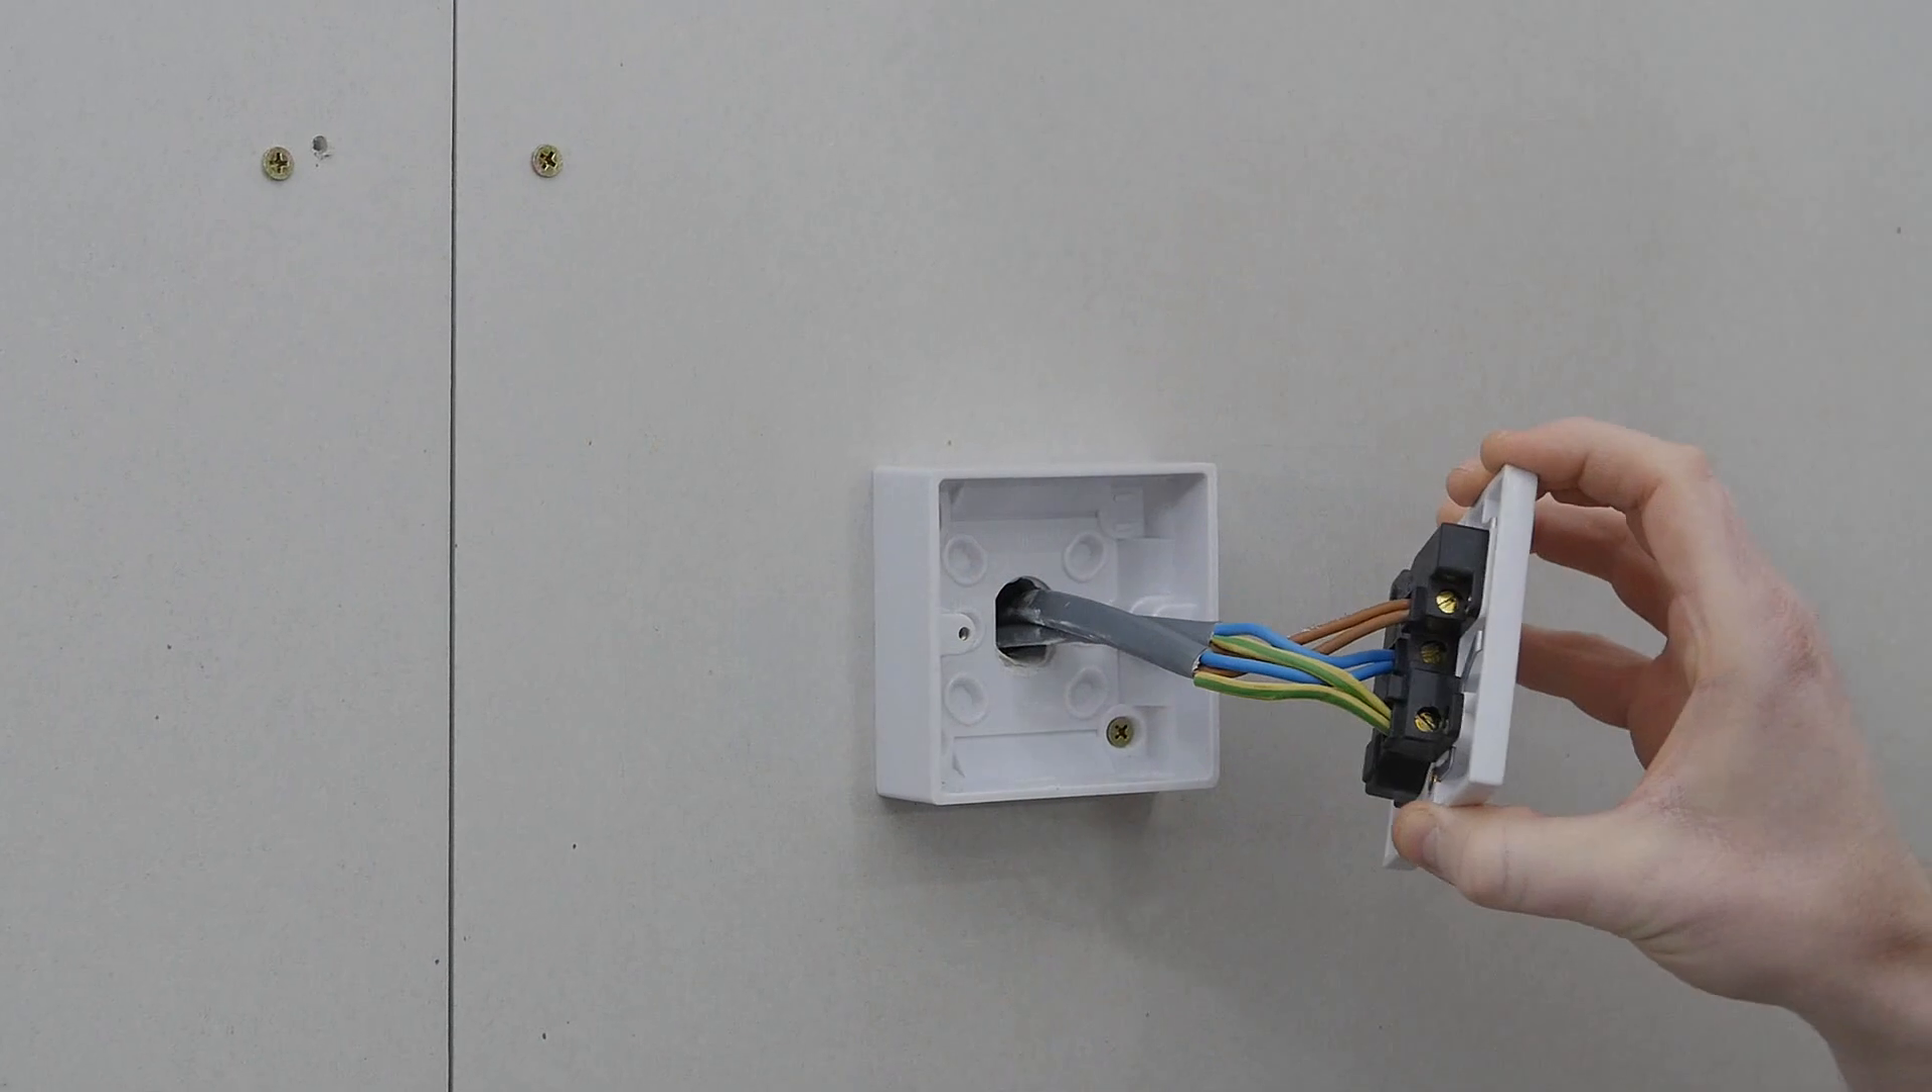With both screws removed I'm just going to carefully pull on the front of the socket so I can show you the wiring behind and access it easily.